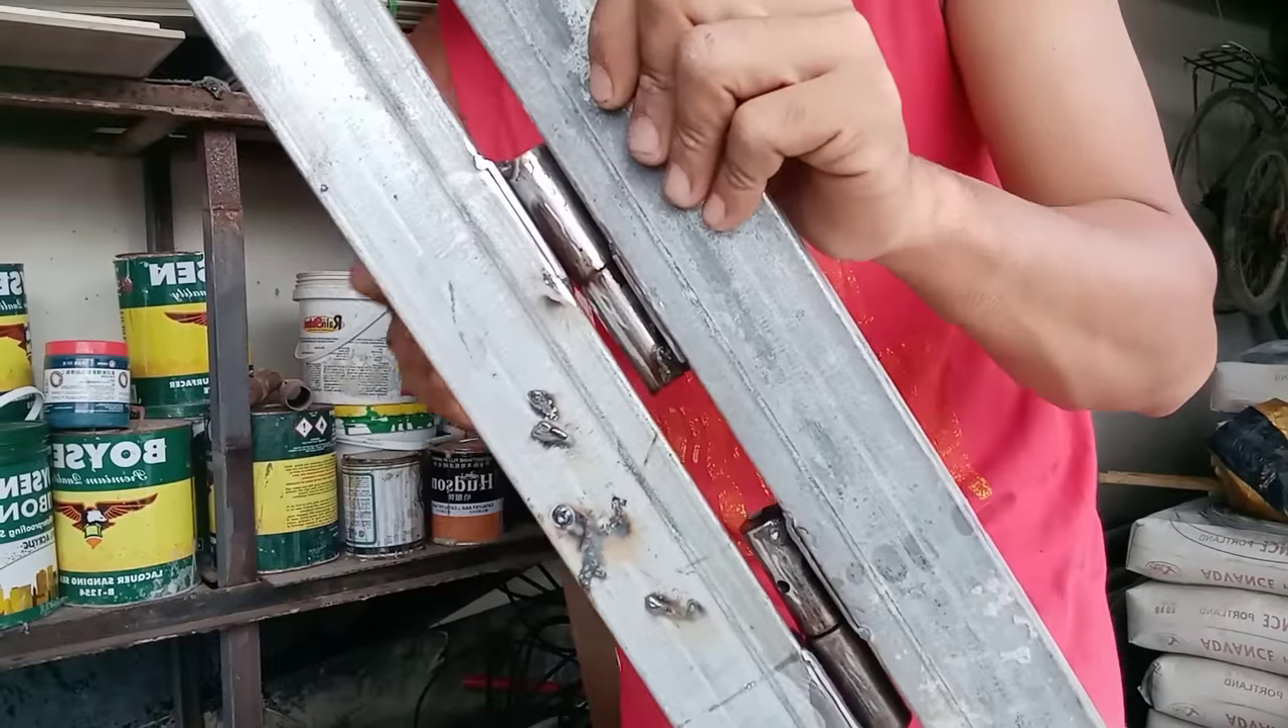So yan mga bossing naikabit na po natin yung cylindrical hinges.